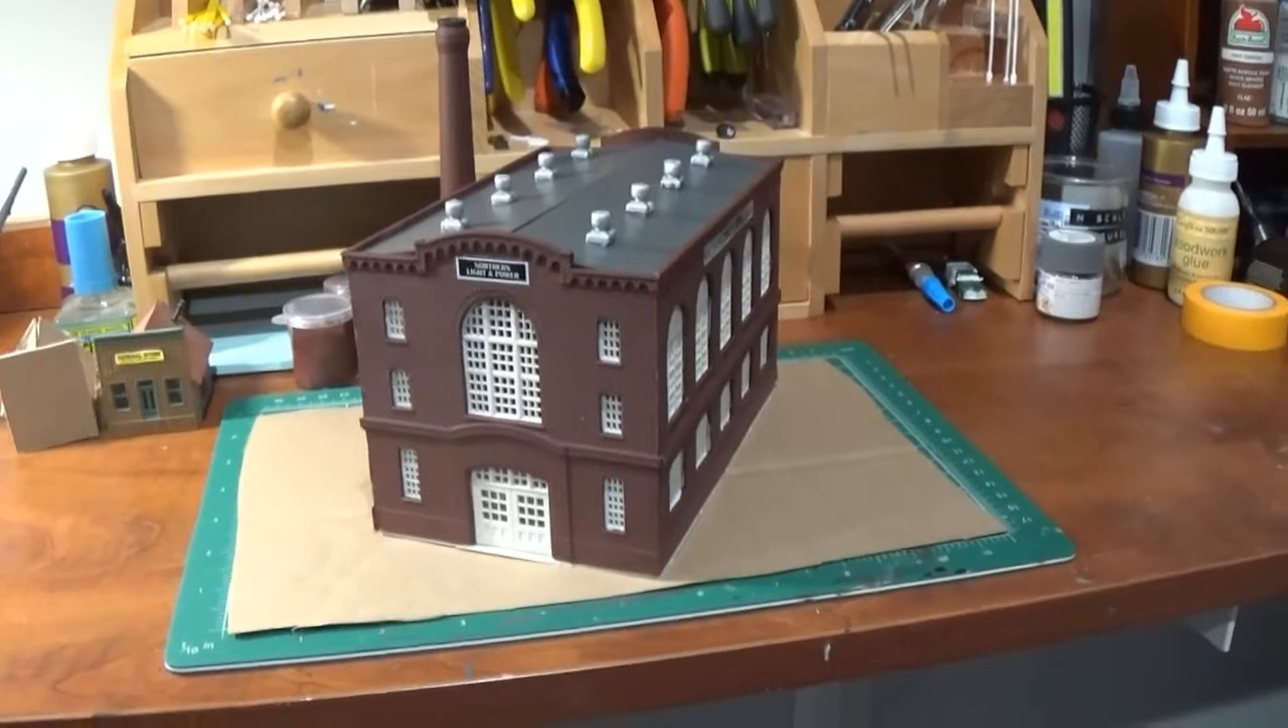Here's a completed northern light and power with the decaled signs on it.